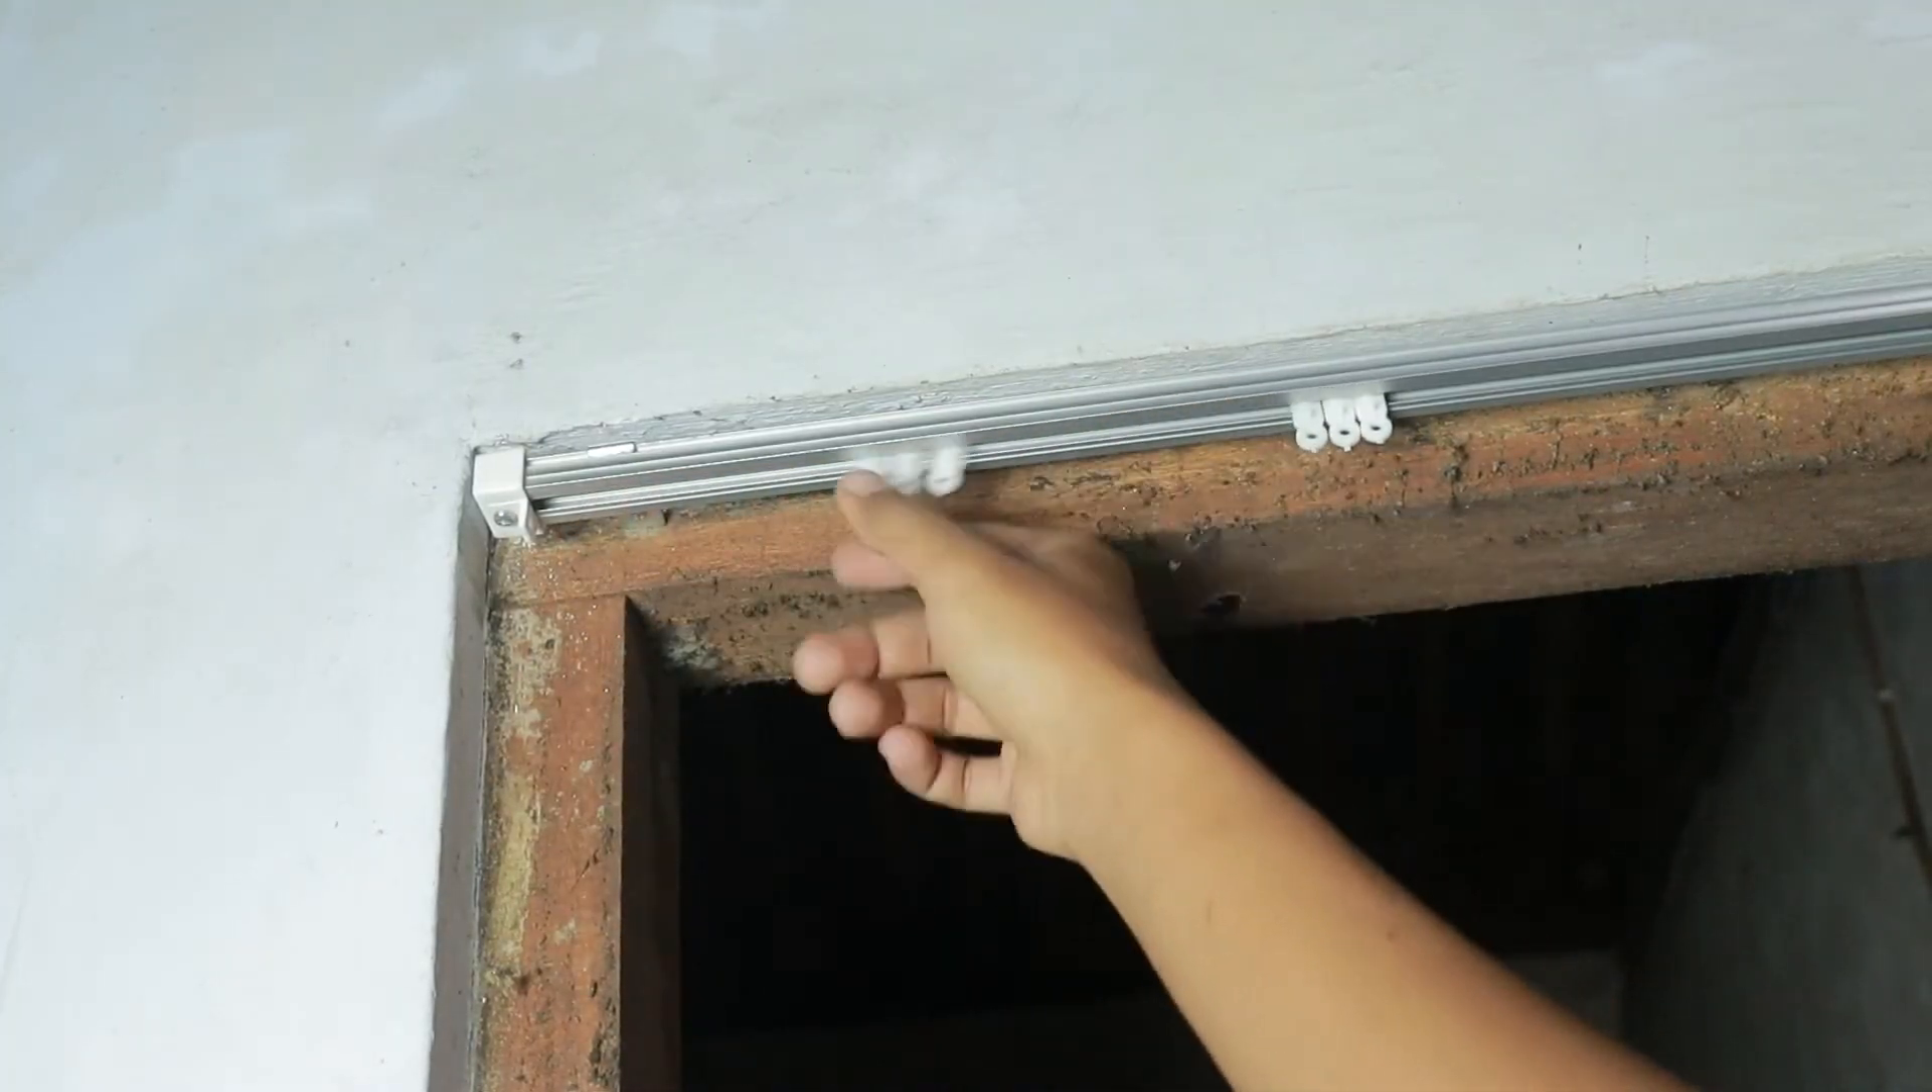Oke nanti seperti ini untuk hordengnya udah terpasang Selanjutnya tinggal memasang kainnya.